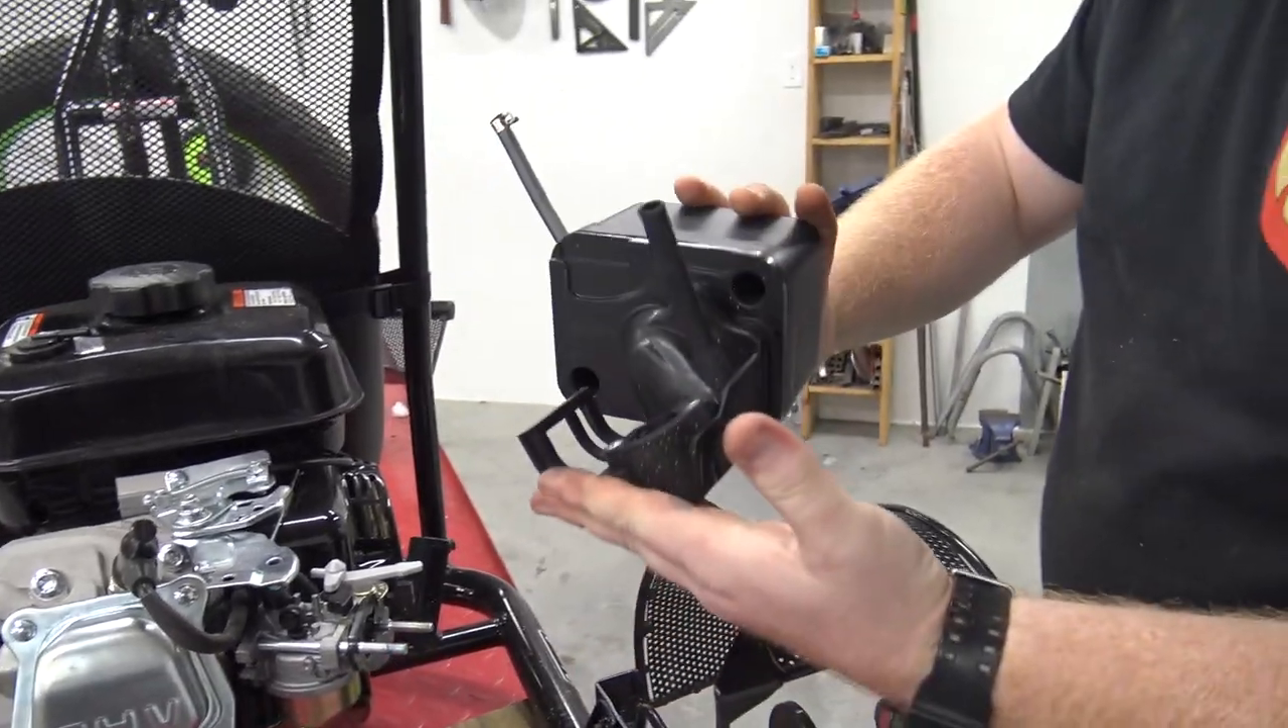You got that air box off, and of course that will not be going back on.